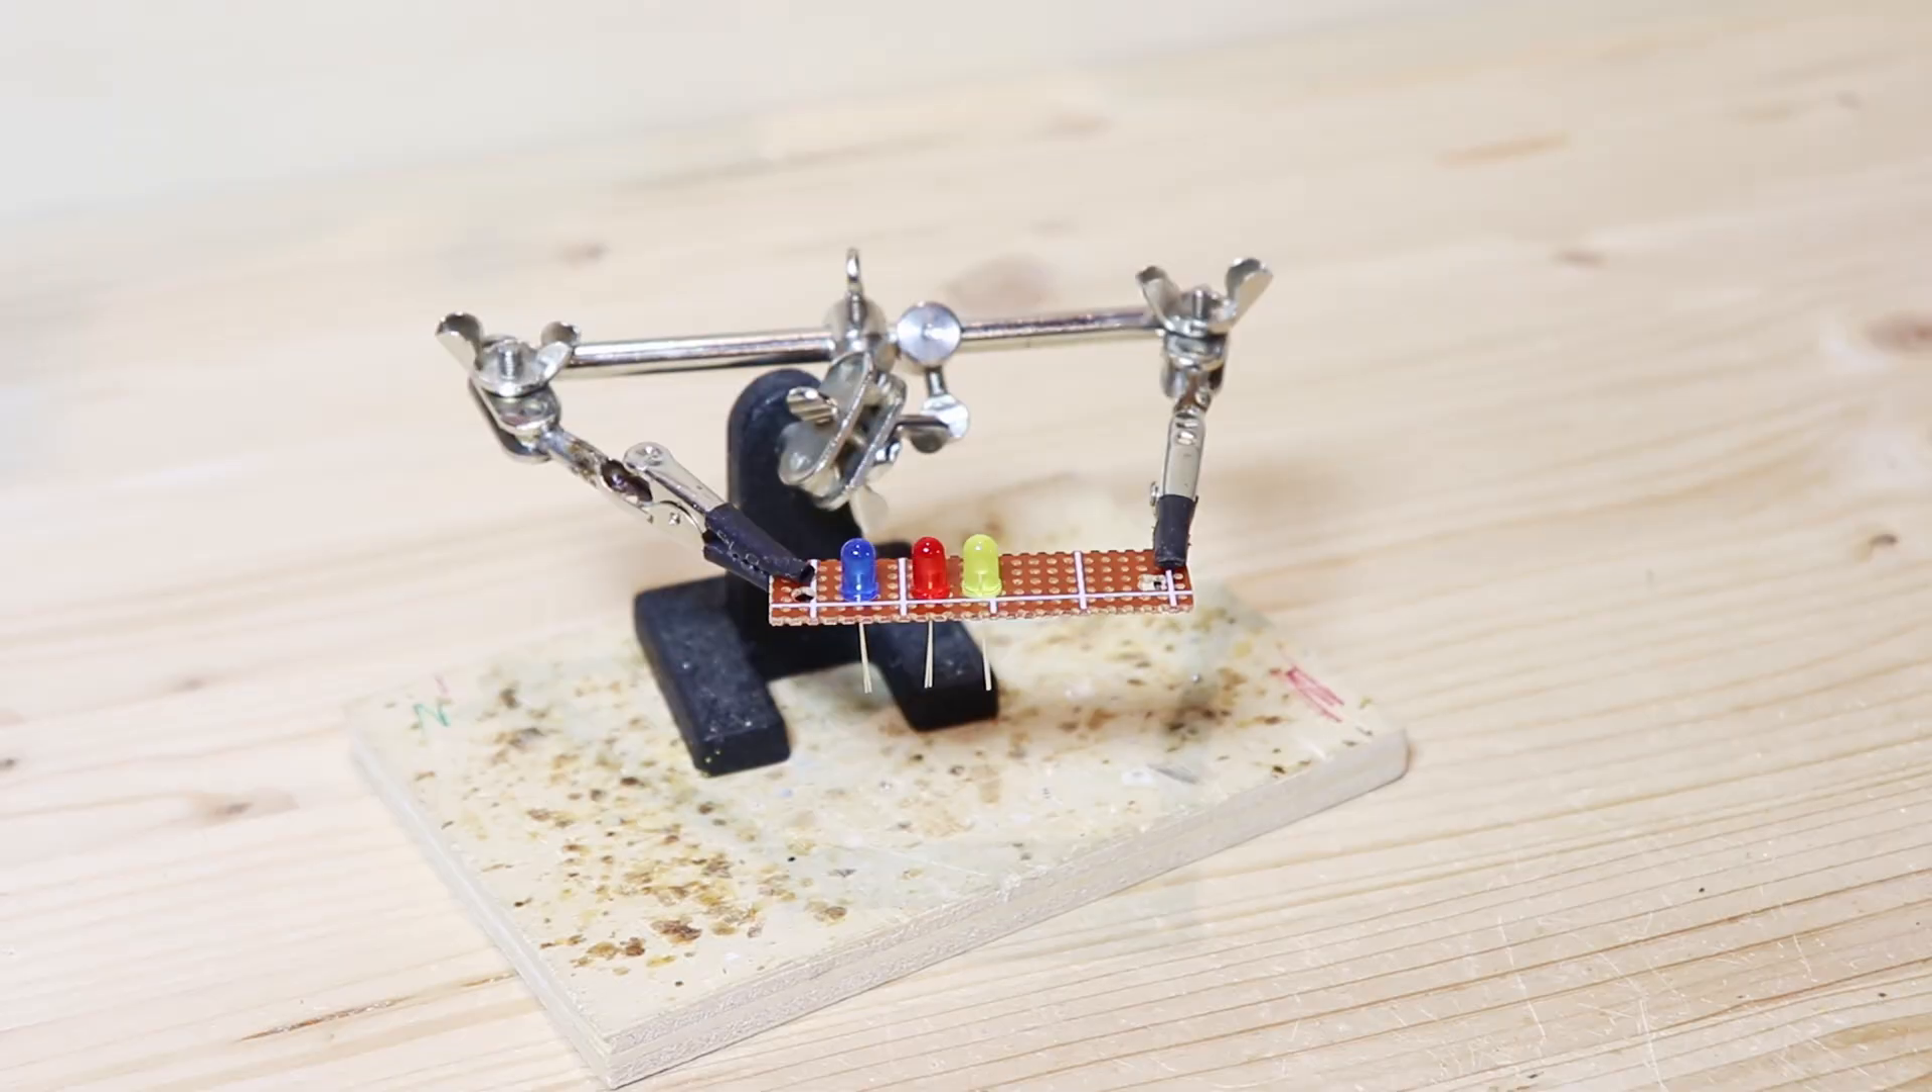Ho montato i LED su un pezzo di millefori.